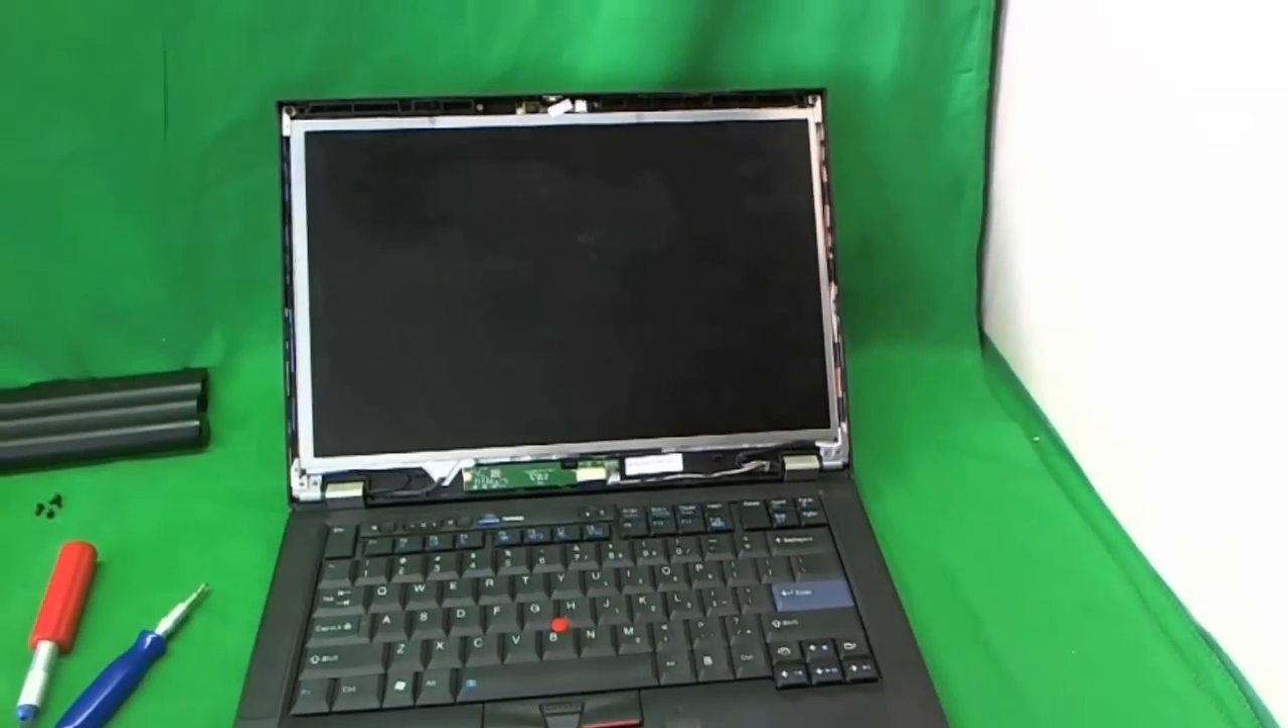Now the screen bezel is removed.